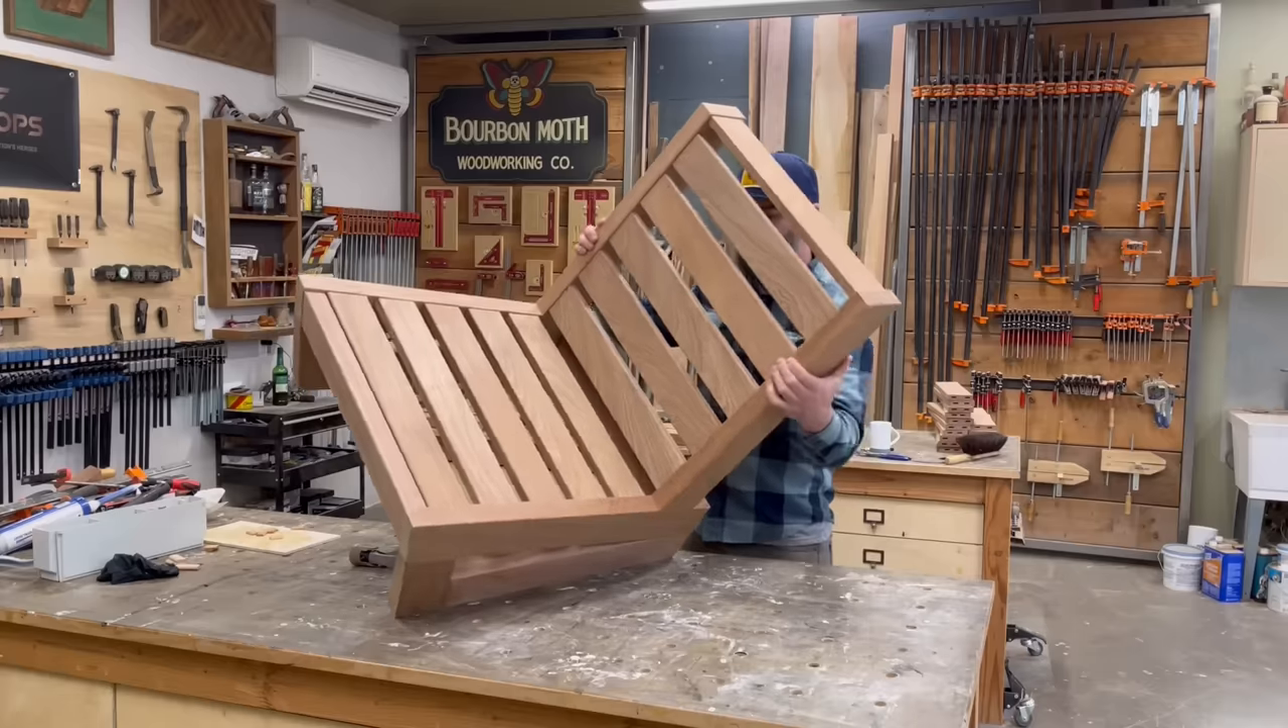A little tap tap boom tap tap bang and my chair was put together and well it looks pretty much like it did on that fancy website.